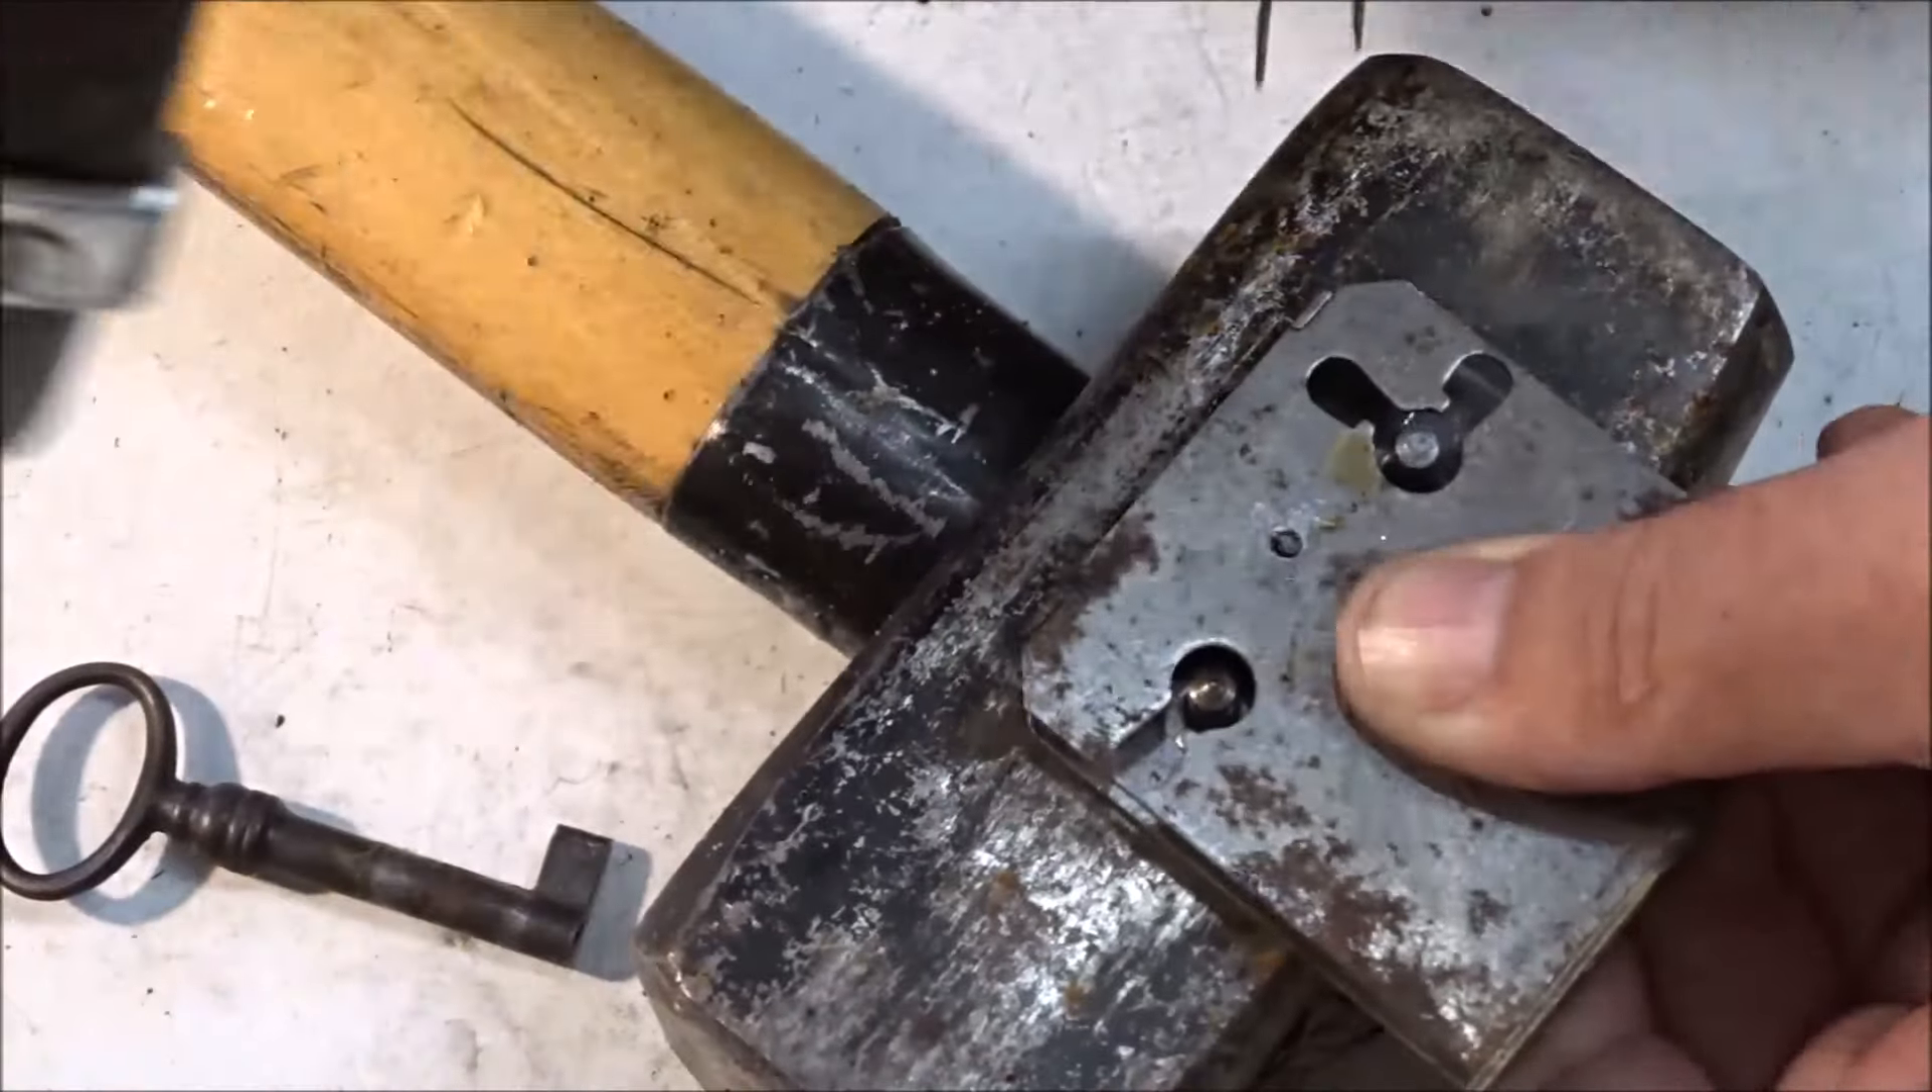So, und jetzt ist der wieder drauf. Also das Blech.